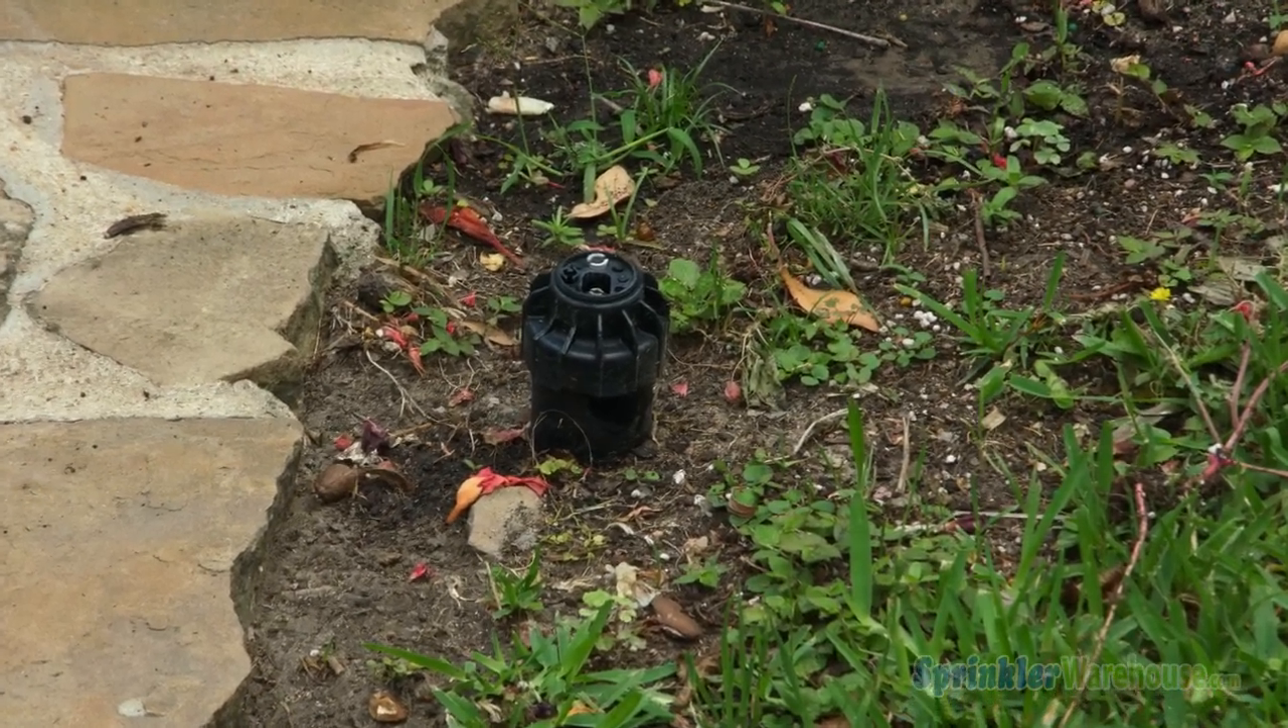As you can see, this rotor head is sticking up above the soil level.